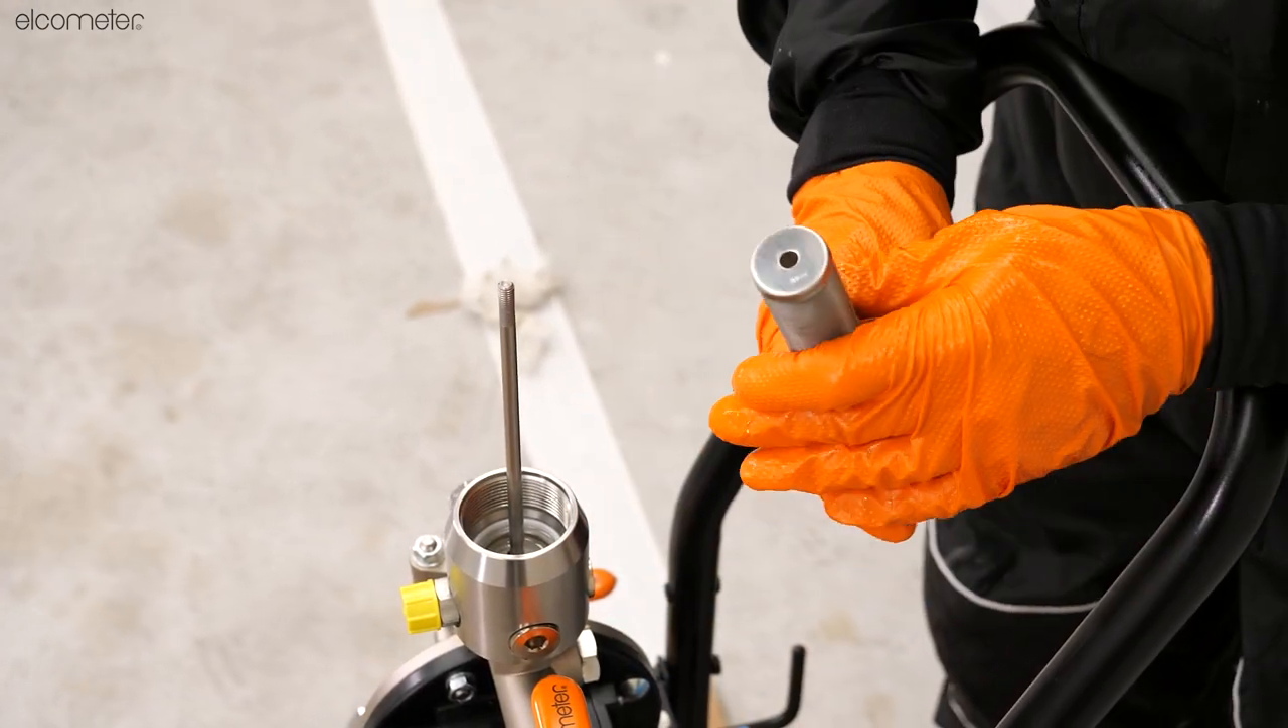The solid stem should now be exposed.